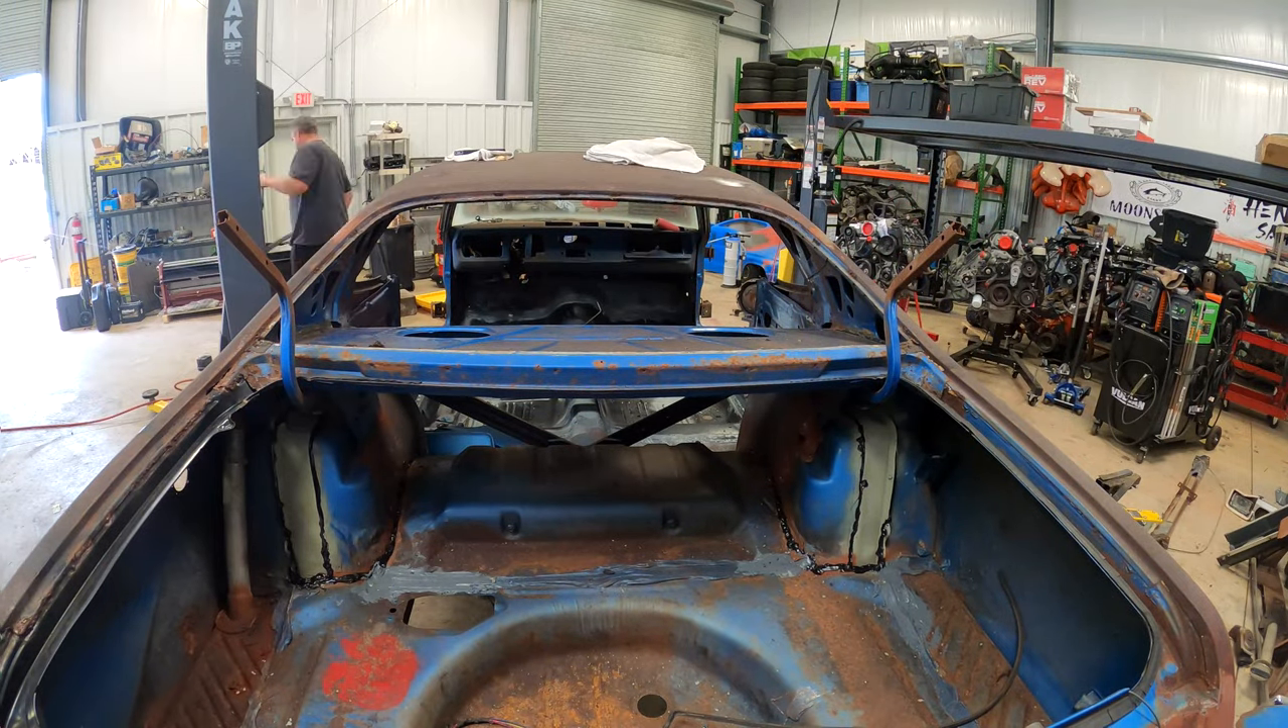So rather than taping around and working around the glass, I went ahead and removed it by just cutting the seals out.